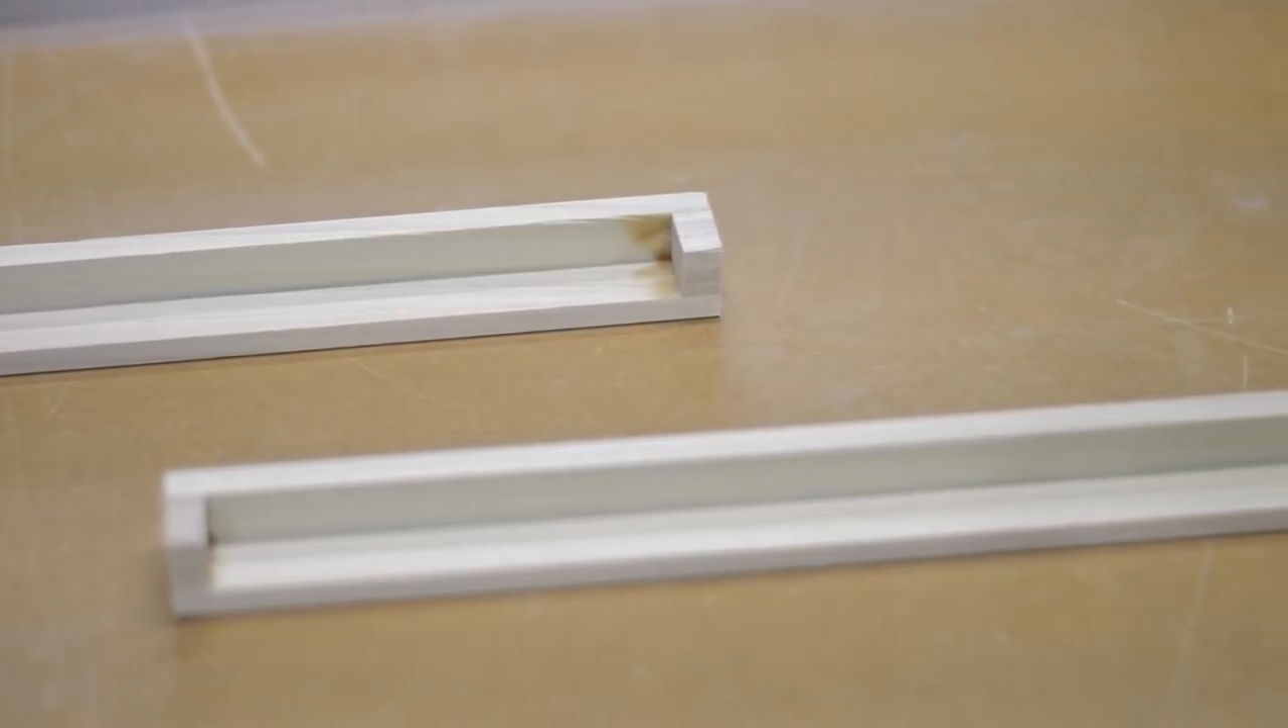And as you can see, I've glued a few blocks in place, and those blocks are there for the ends that are going to be visible.